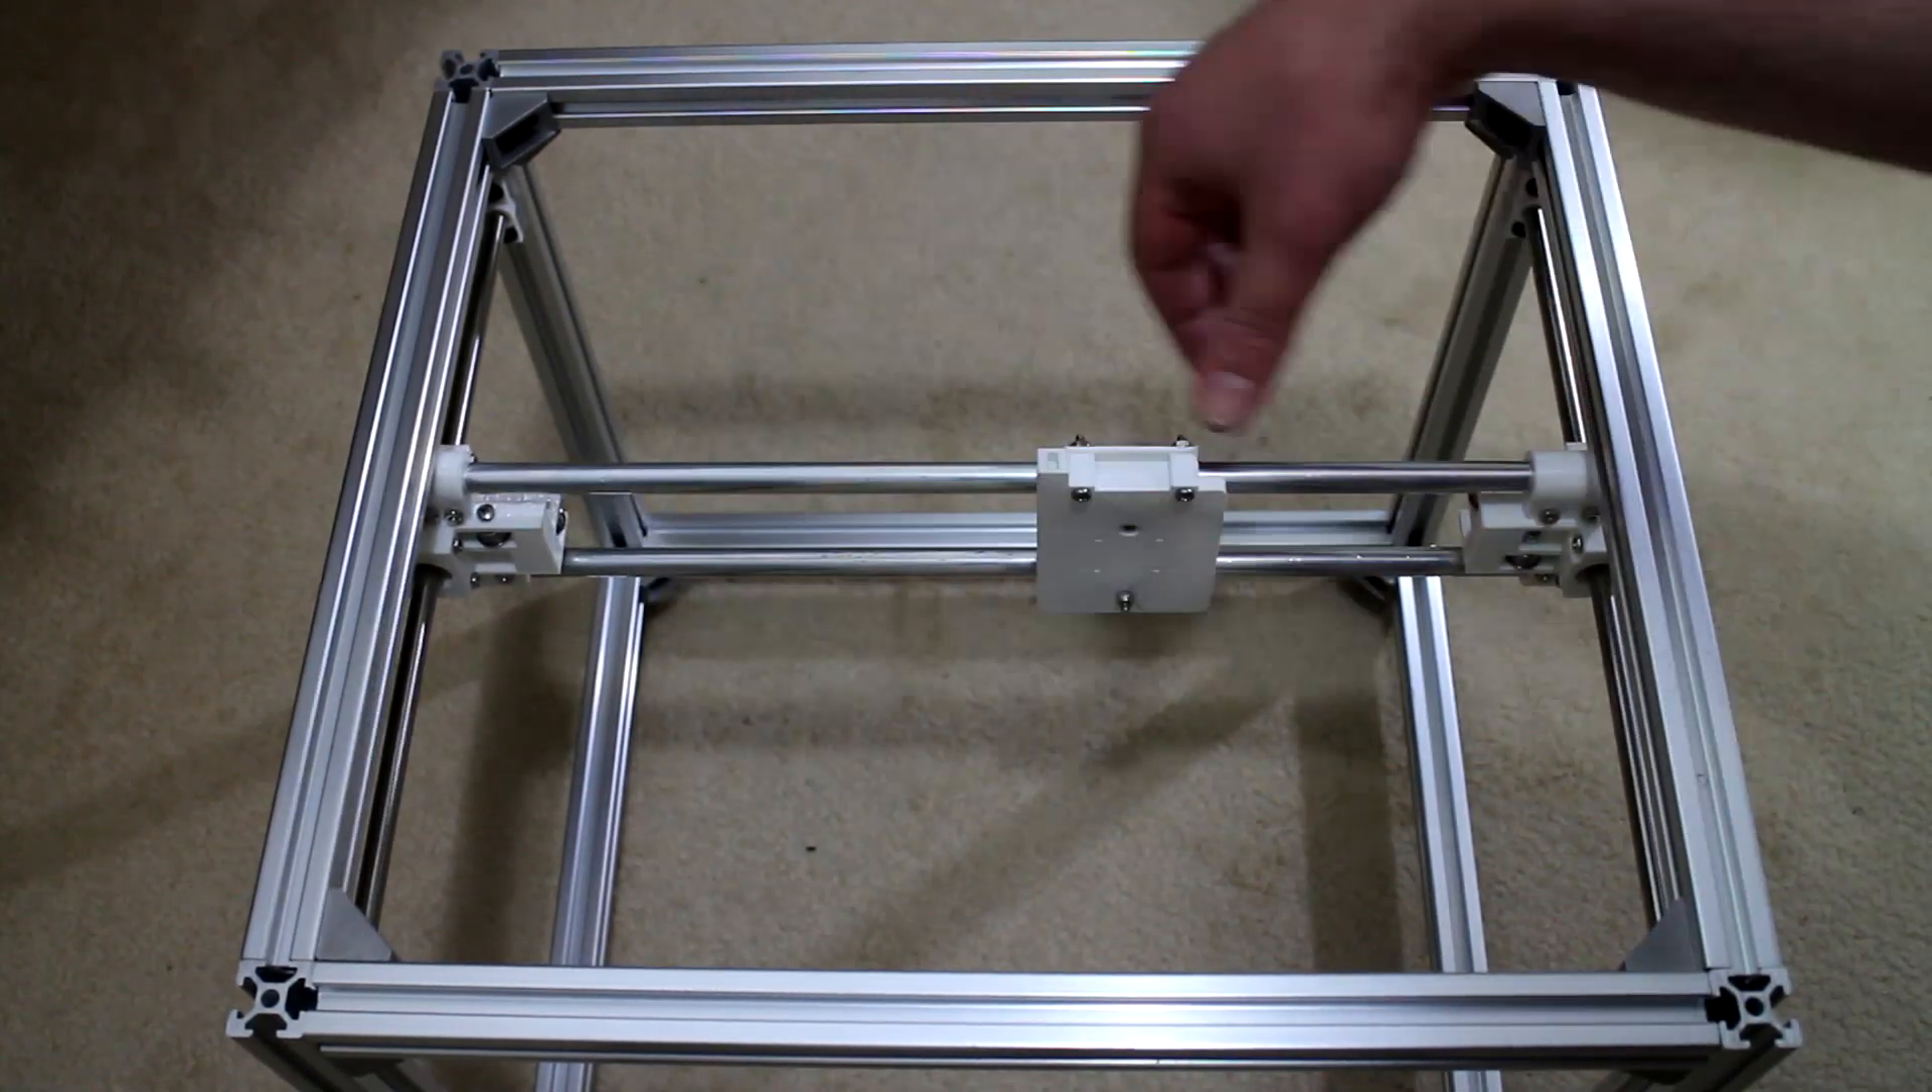And here is the X gantry assembled on the XY joiners and attached to the Y axis and as you can see it moves very freely there is no binding at all with this setup.